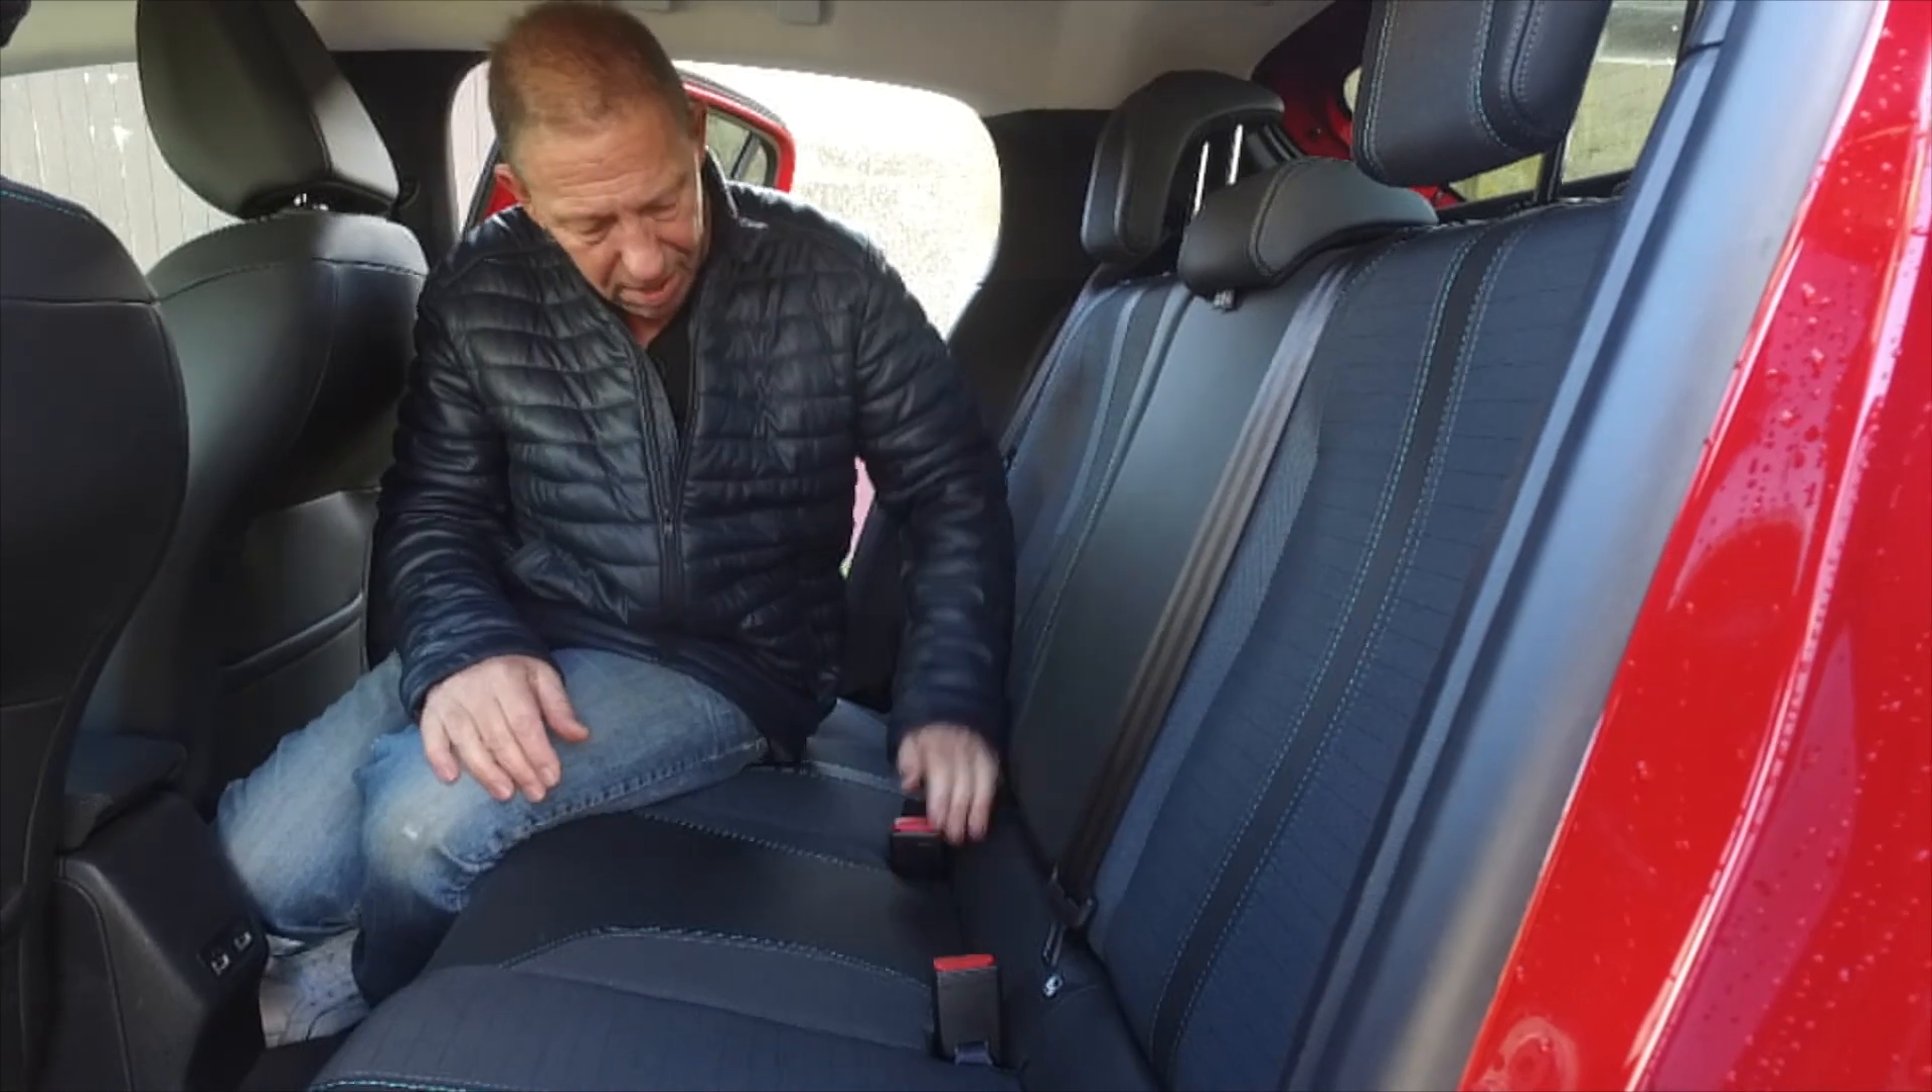I've noticed that the seat belts don't sit back in they are designed to be hidden down there but for some reason they just keep popping back out again.